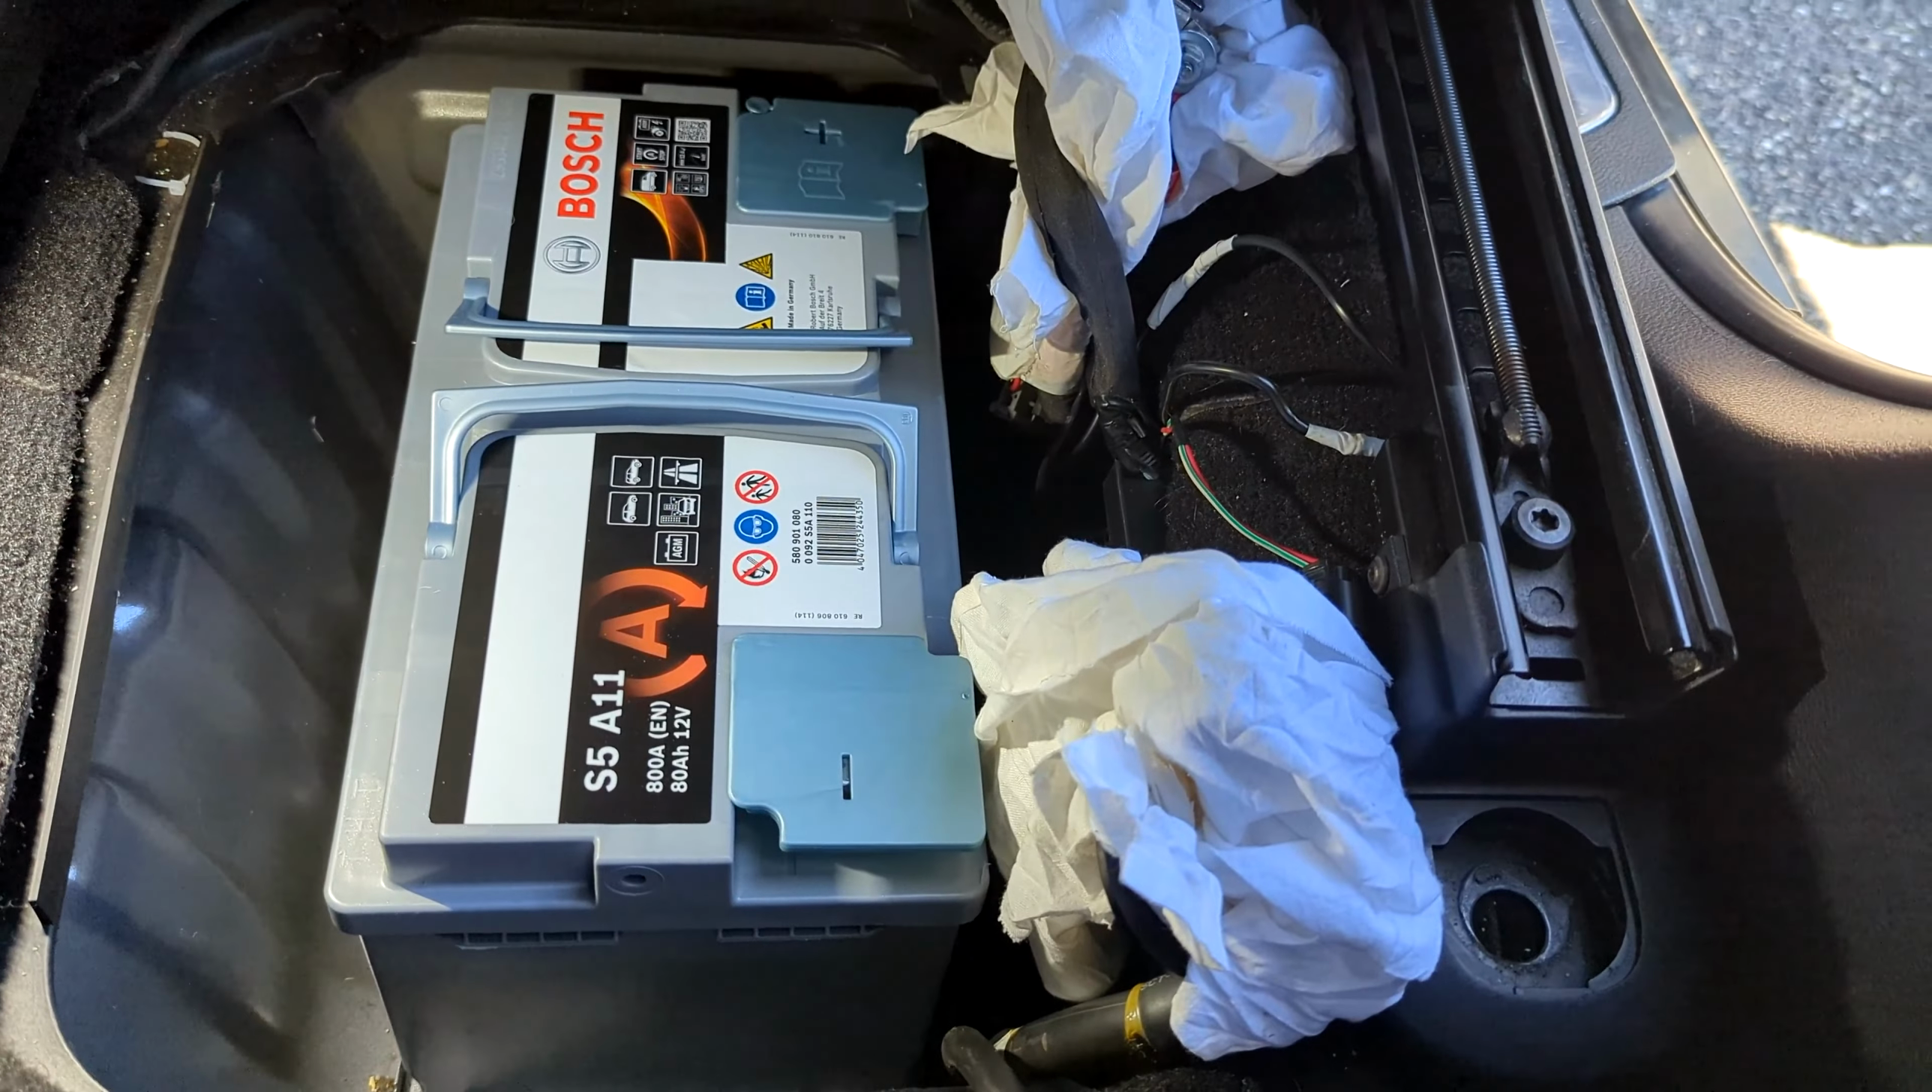Donc la nouvelle batterie est en place.